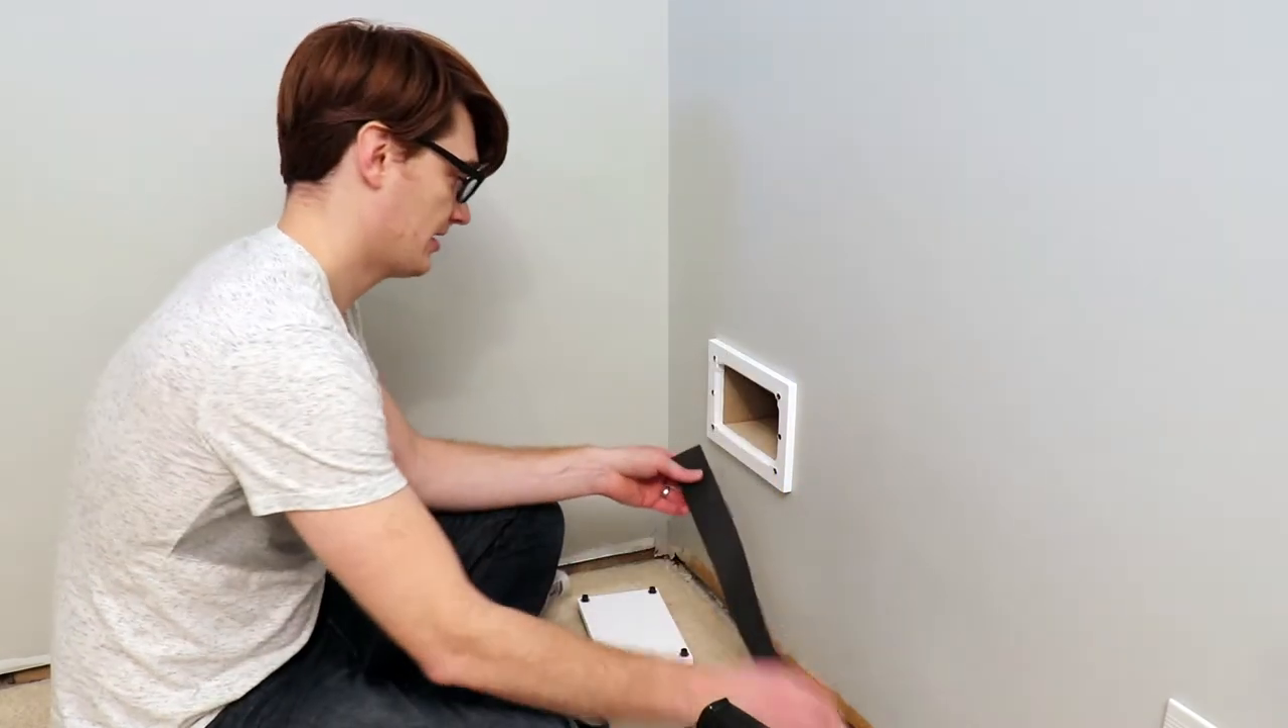You can see here I just have to install this insulation tape on this frame and then this side will be all done as well.